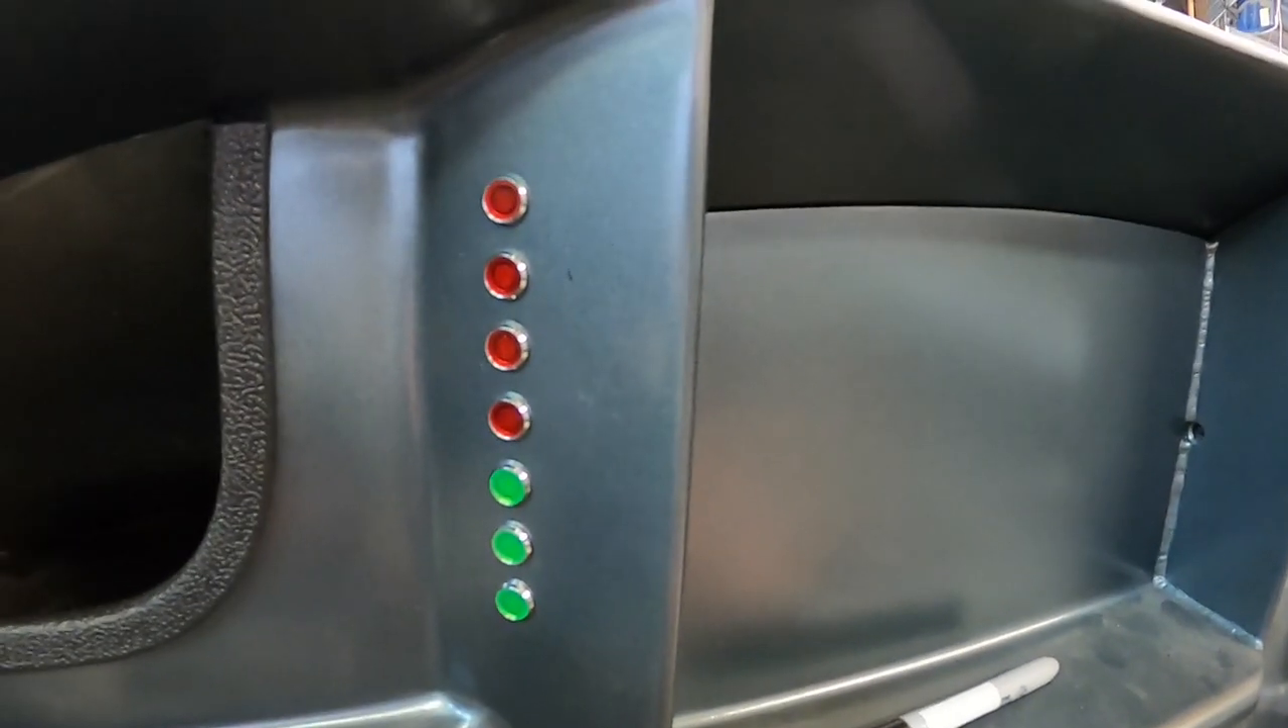So I got all the LEDs installed in here.